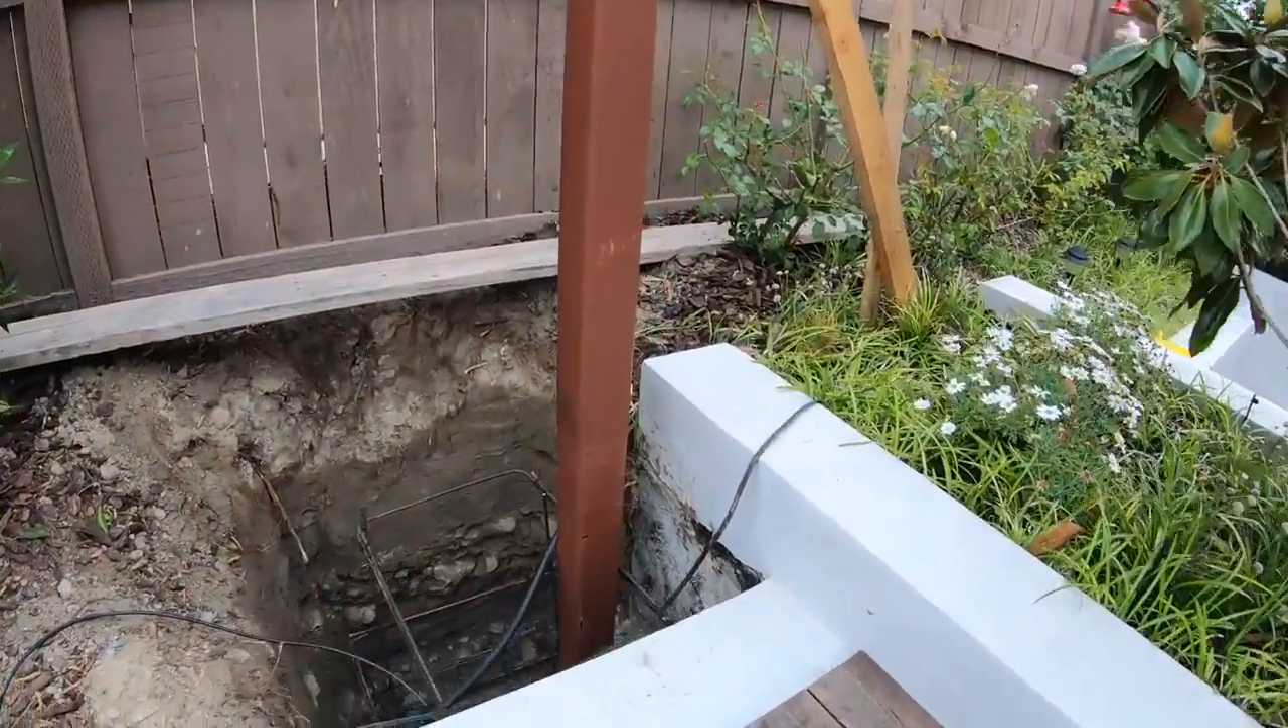Aquí ya tenemos el el poste colocado.